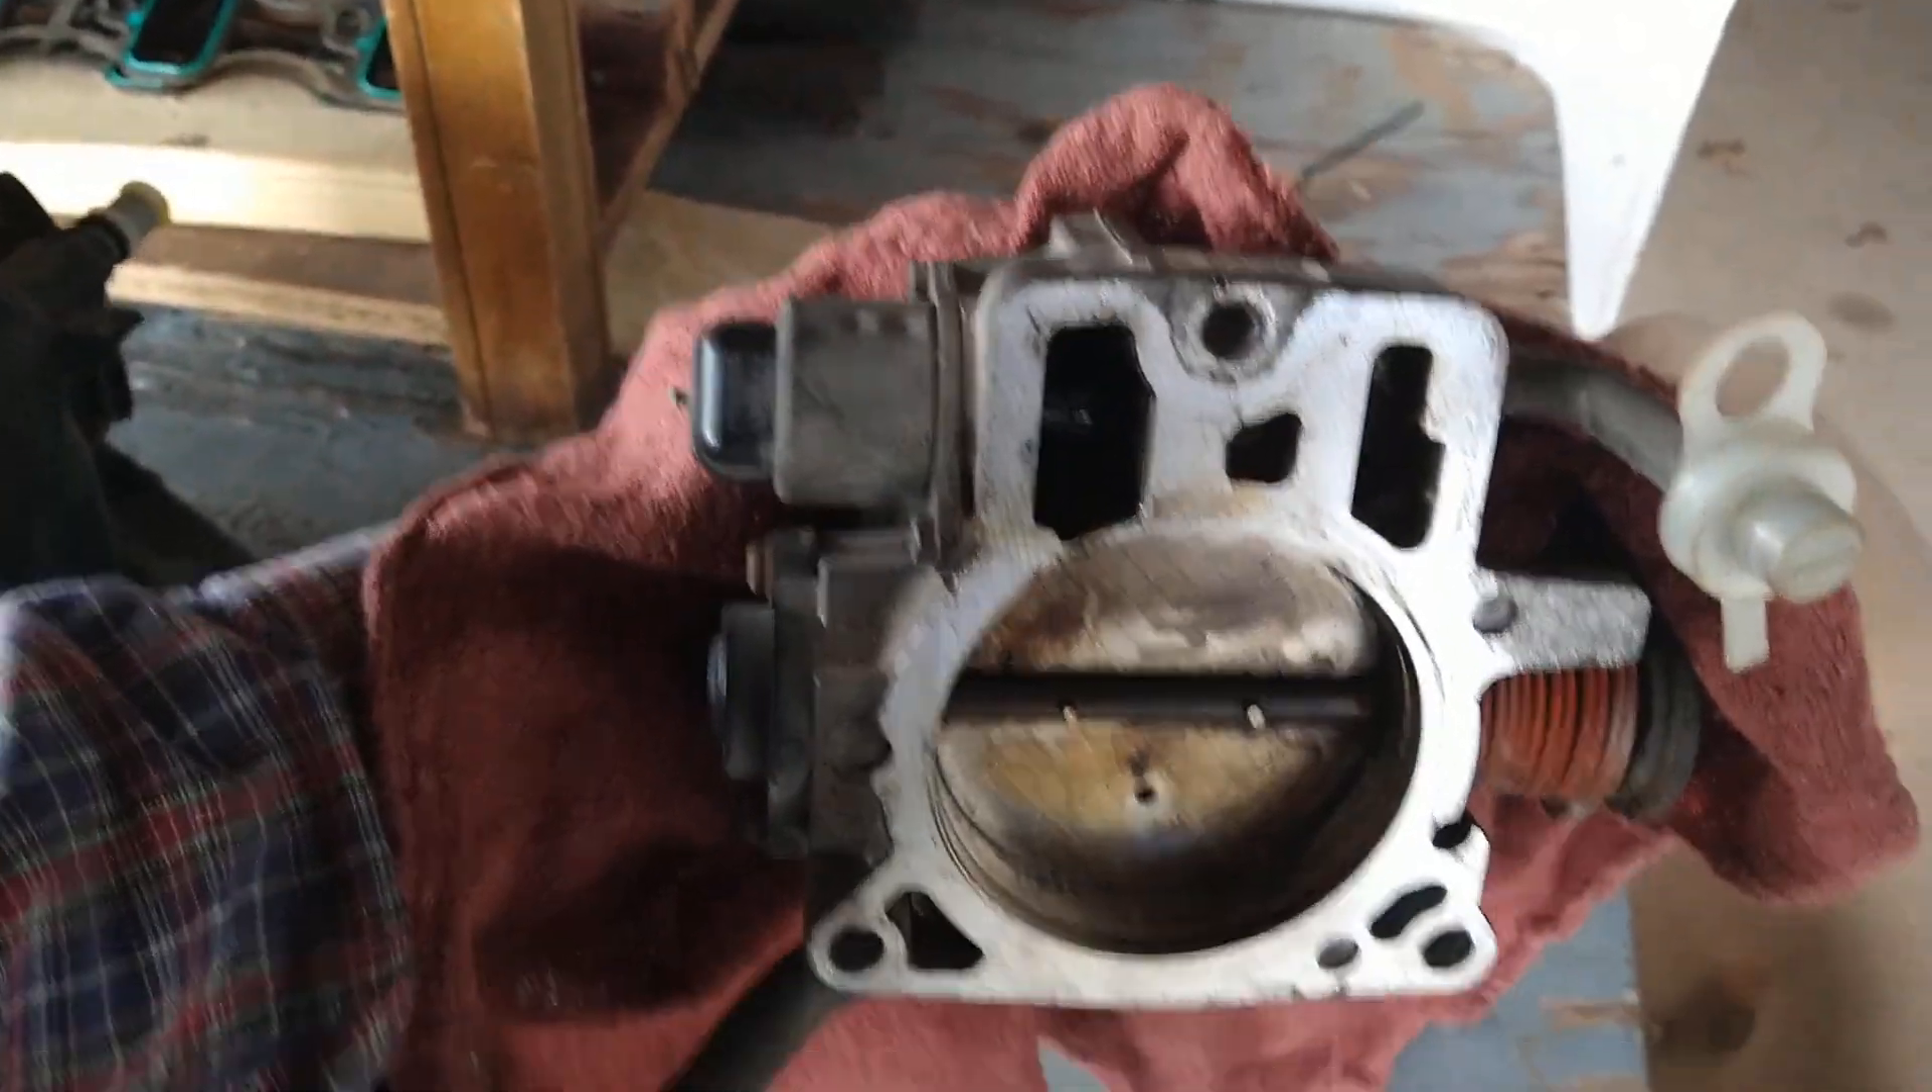Well, when I opened the intake, I removed the throttle body right here.